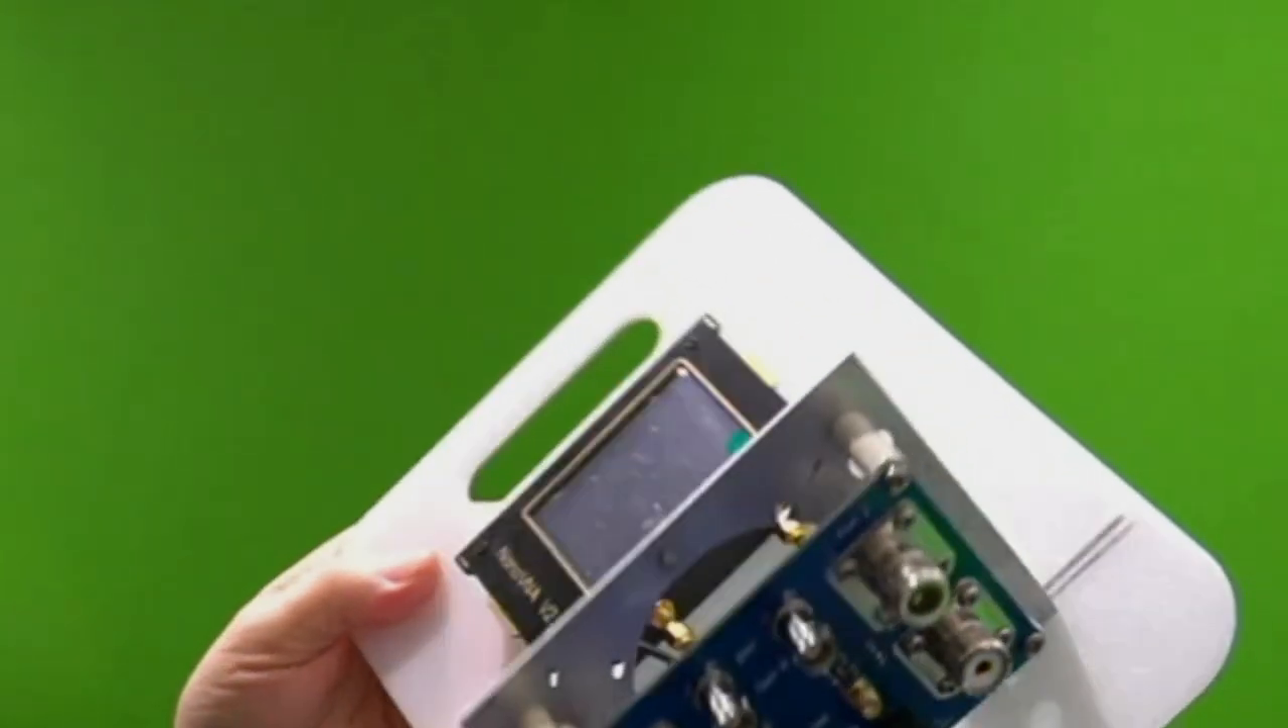So I attached the circuit board to an old metal bracket I had, which was part of a HAM-M rotator control box.